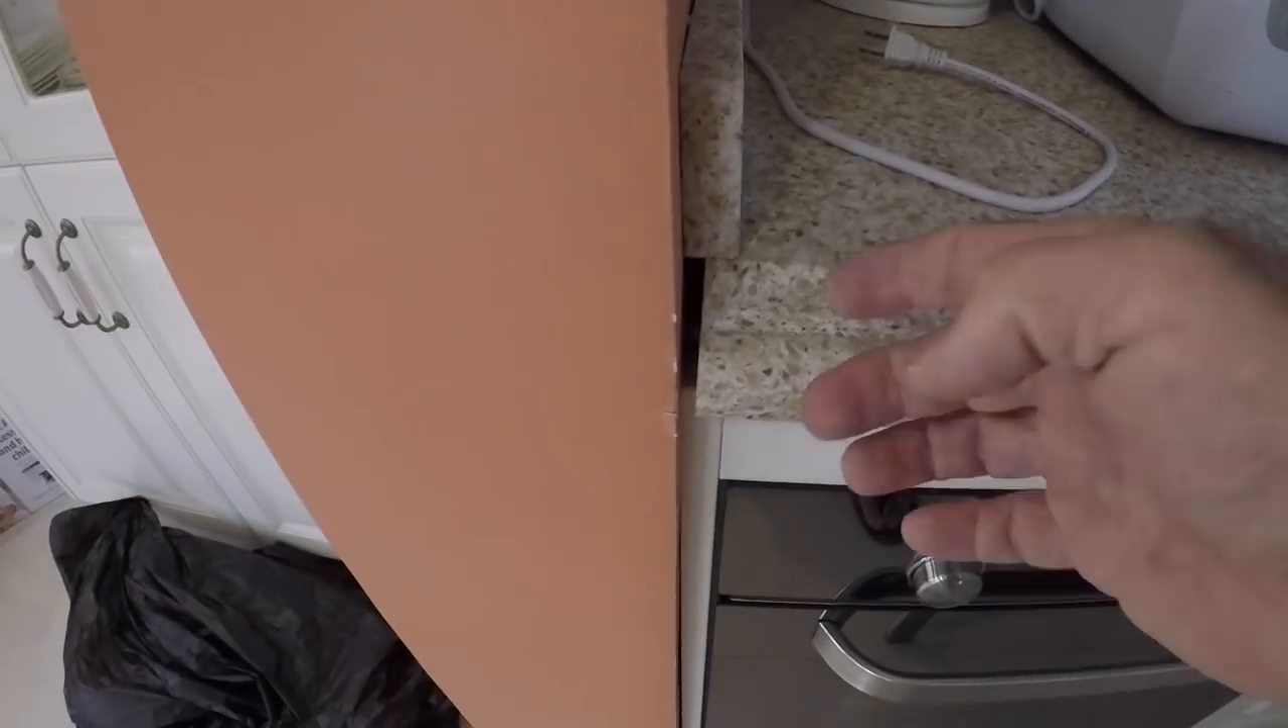When they did the countertop, the countertop is supposed to go all the way to the wall. They left this huge gap over here, and normally they could have adjusted from that end.